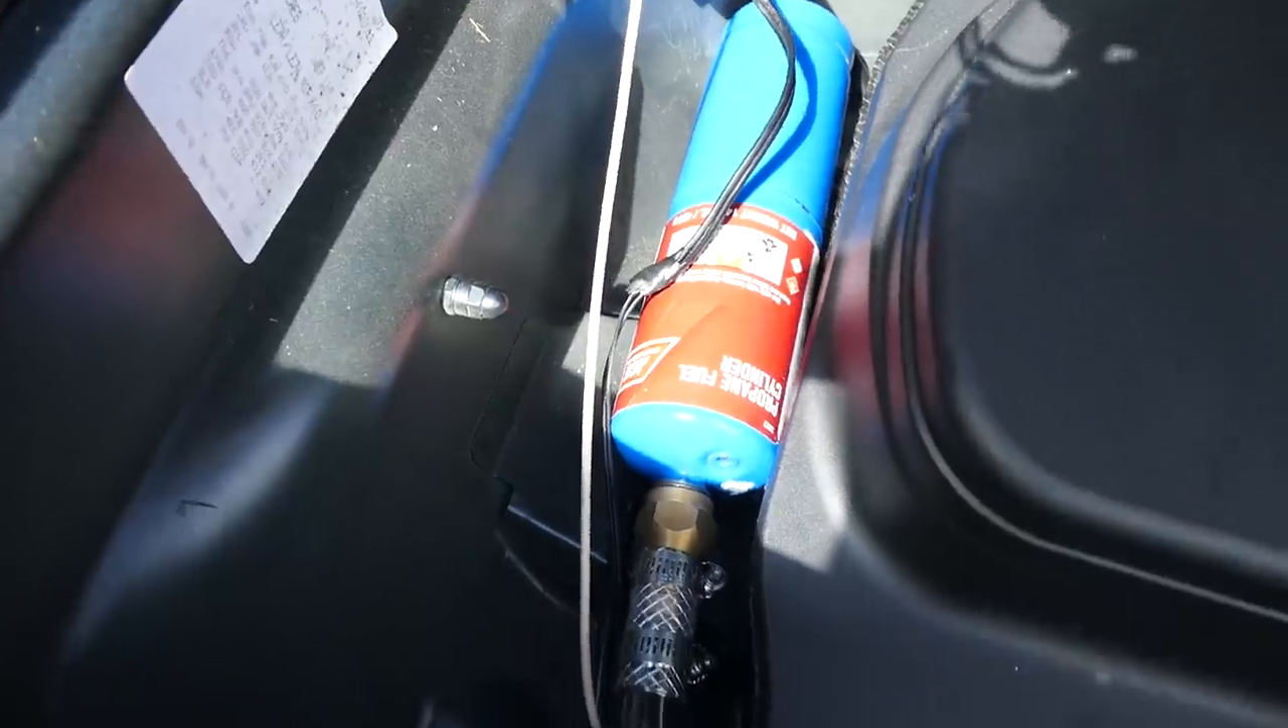So we've got the tank in right back there, down through the seat, kind of behind here.